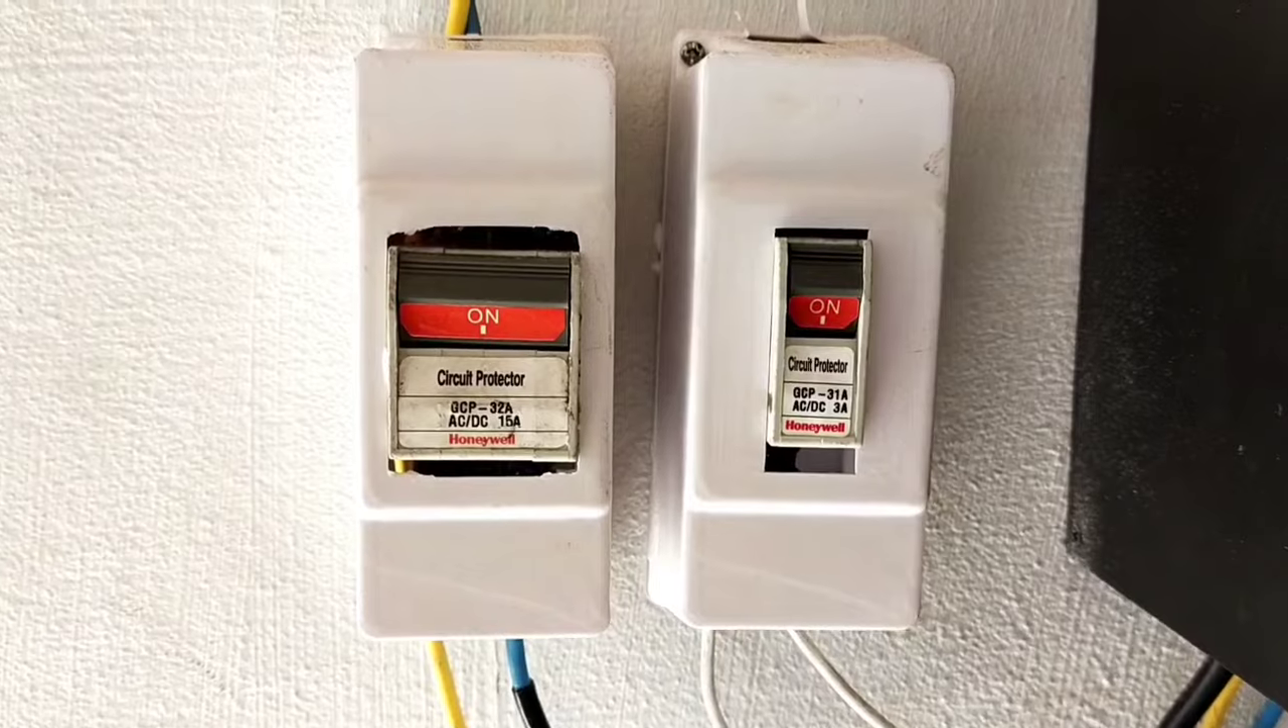اور یہ دو بریکر میں نے انسٹال کر دیا۔